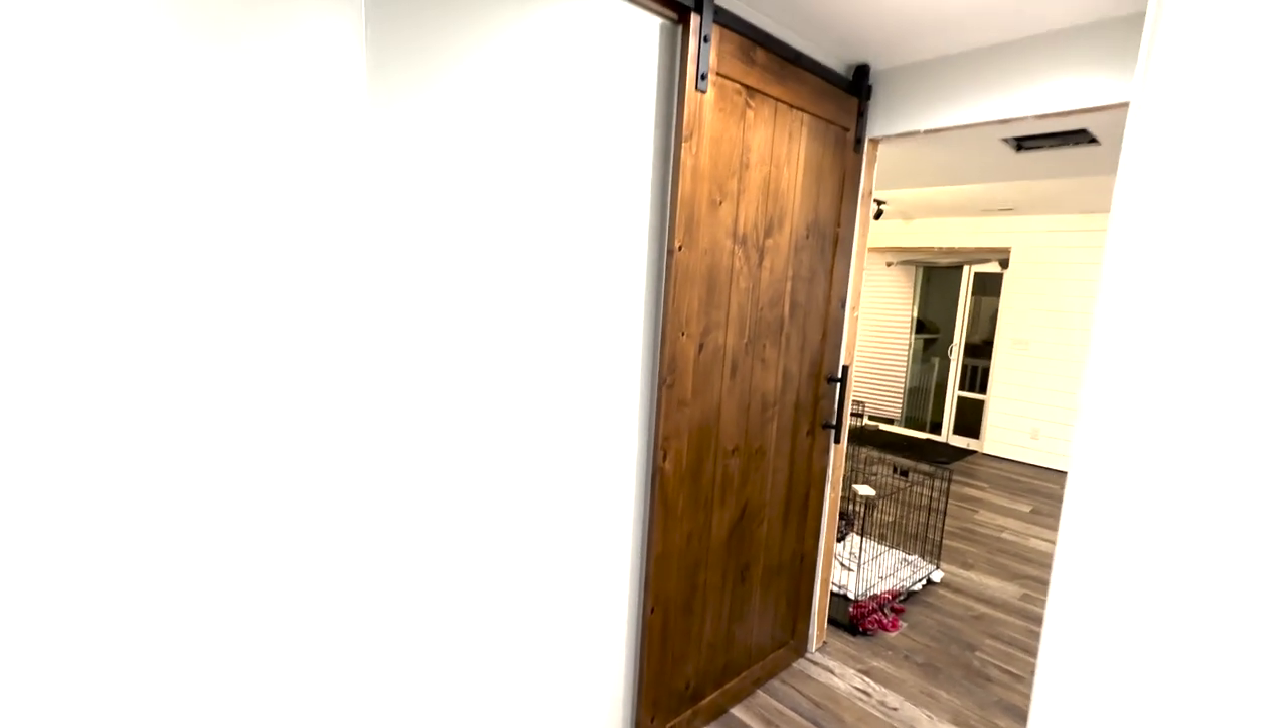And just like that, barn door build is finished.